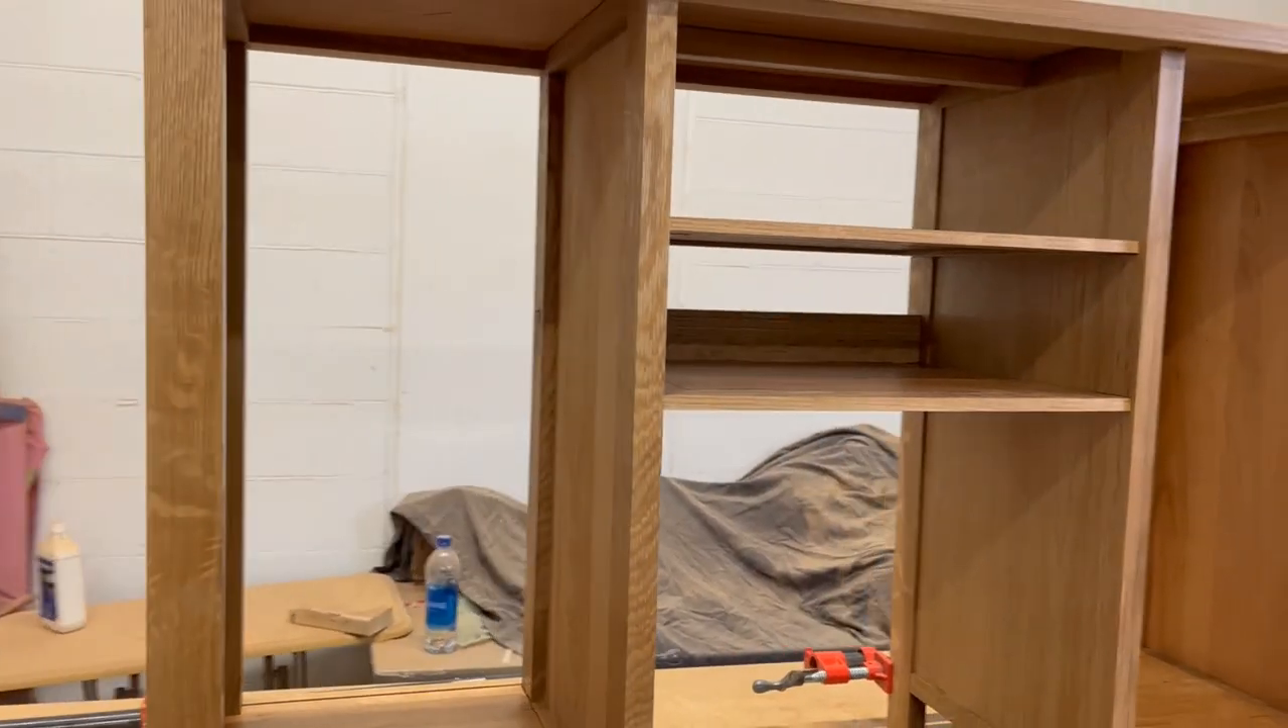I'm not quite done yet because I still have to put the stuff inside the cabinet and I still have to fit the back onto it.